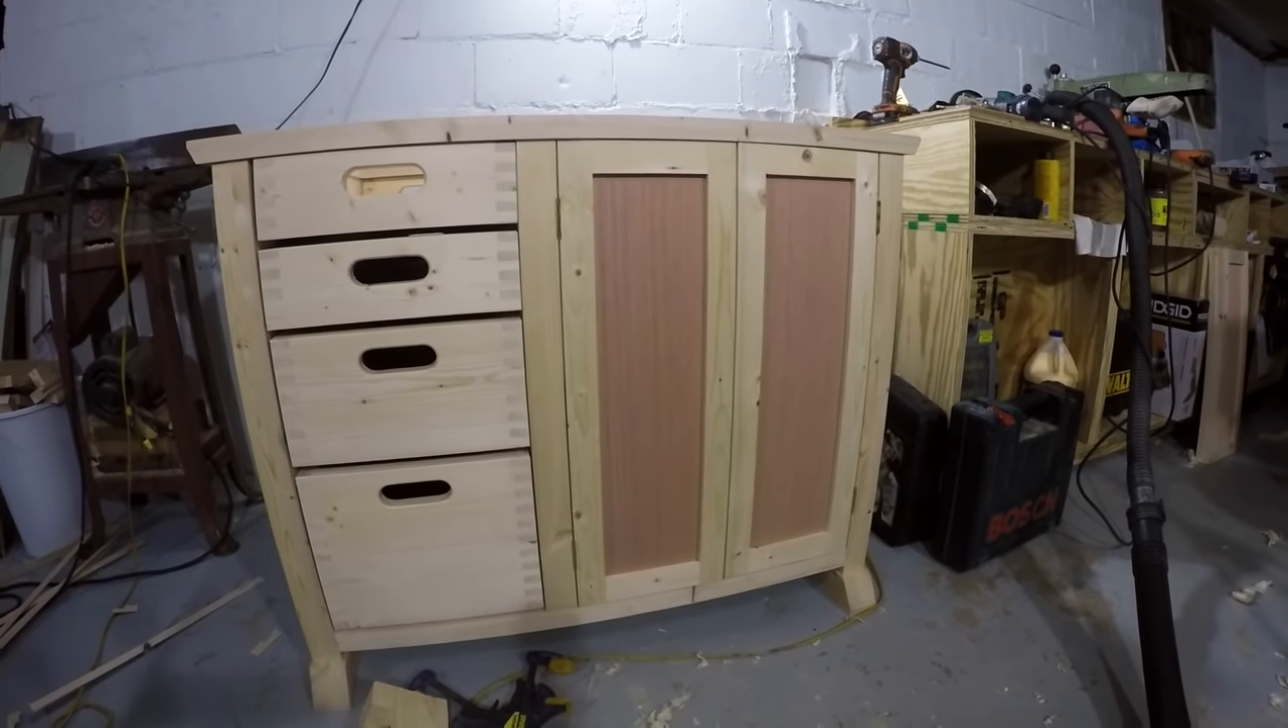With the doors finished that completes the construction of the island.